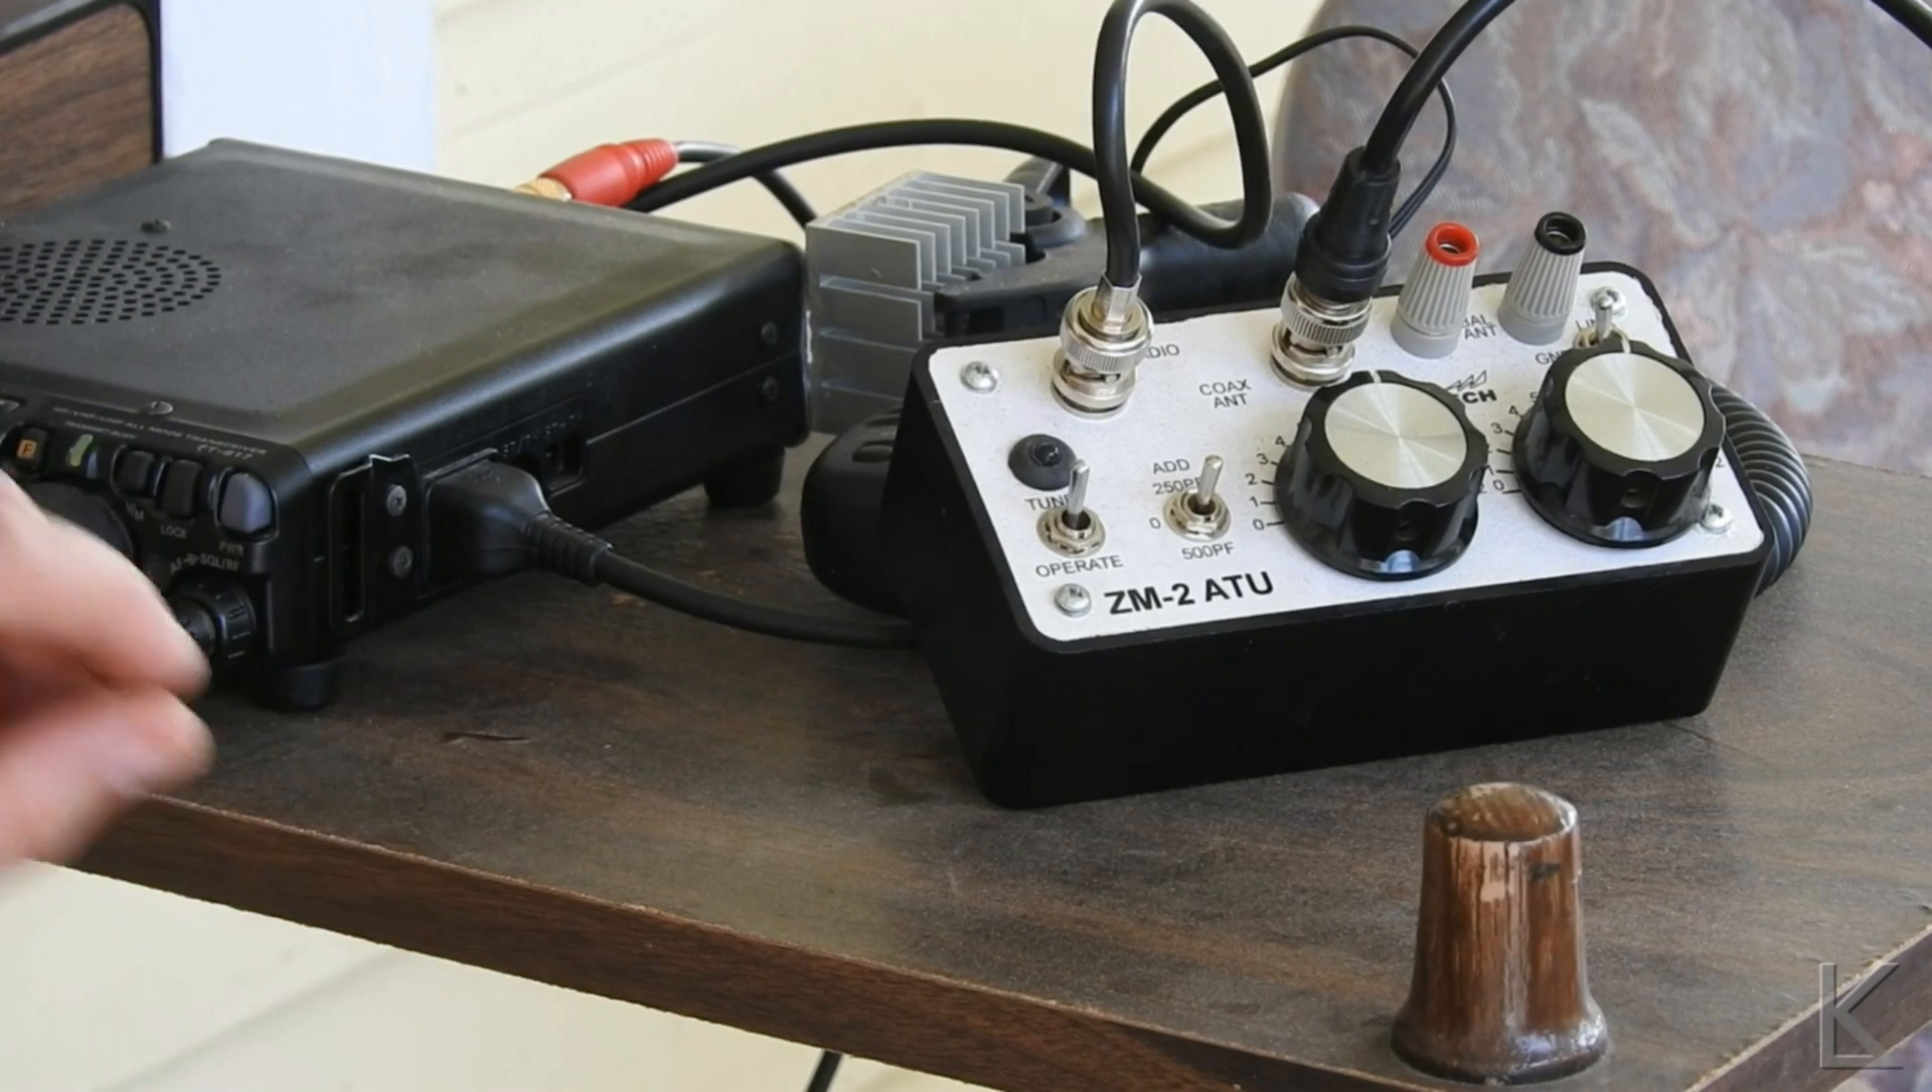Now I have presently the Z match tuner hooked up.